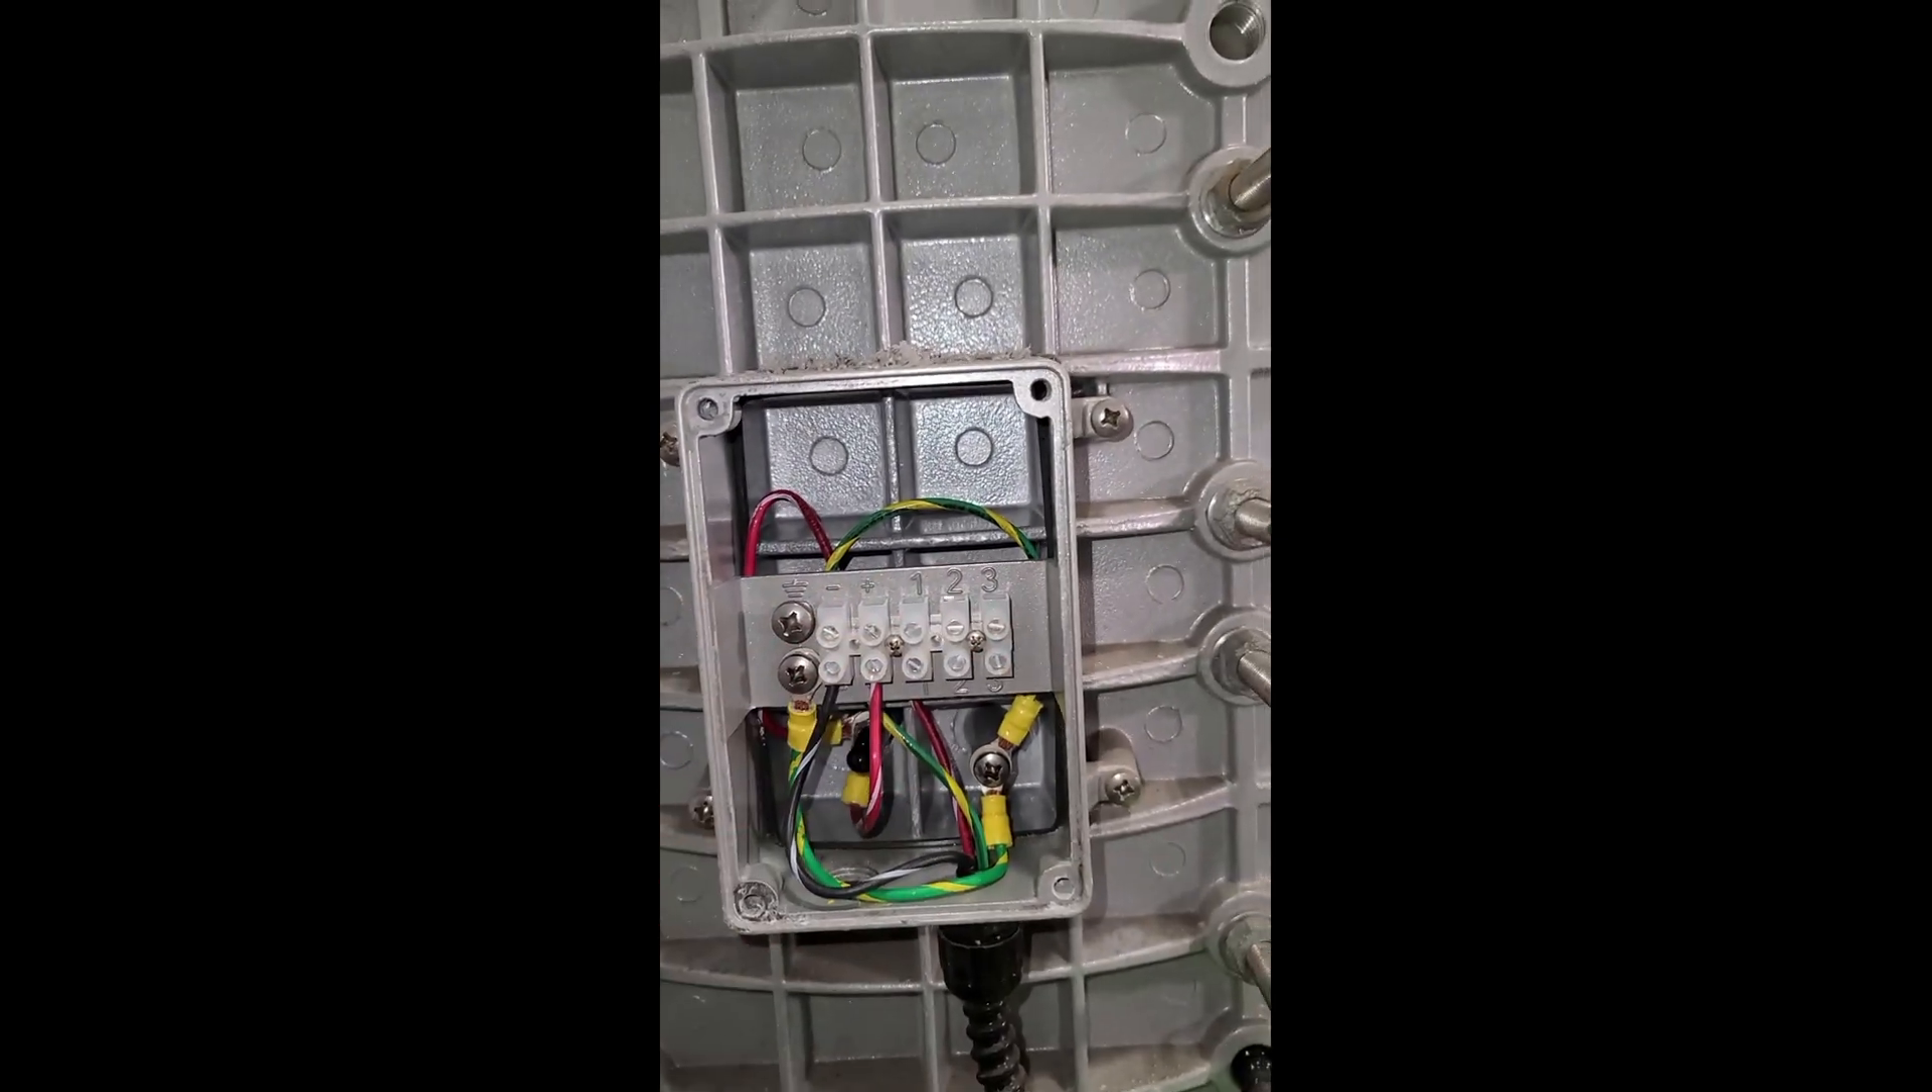So if you look, come over to the other side, same thing, so we just removed the cover plates off.